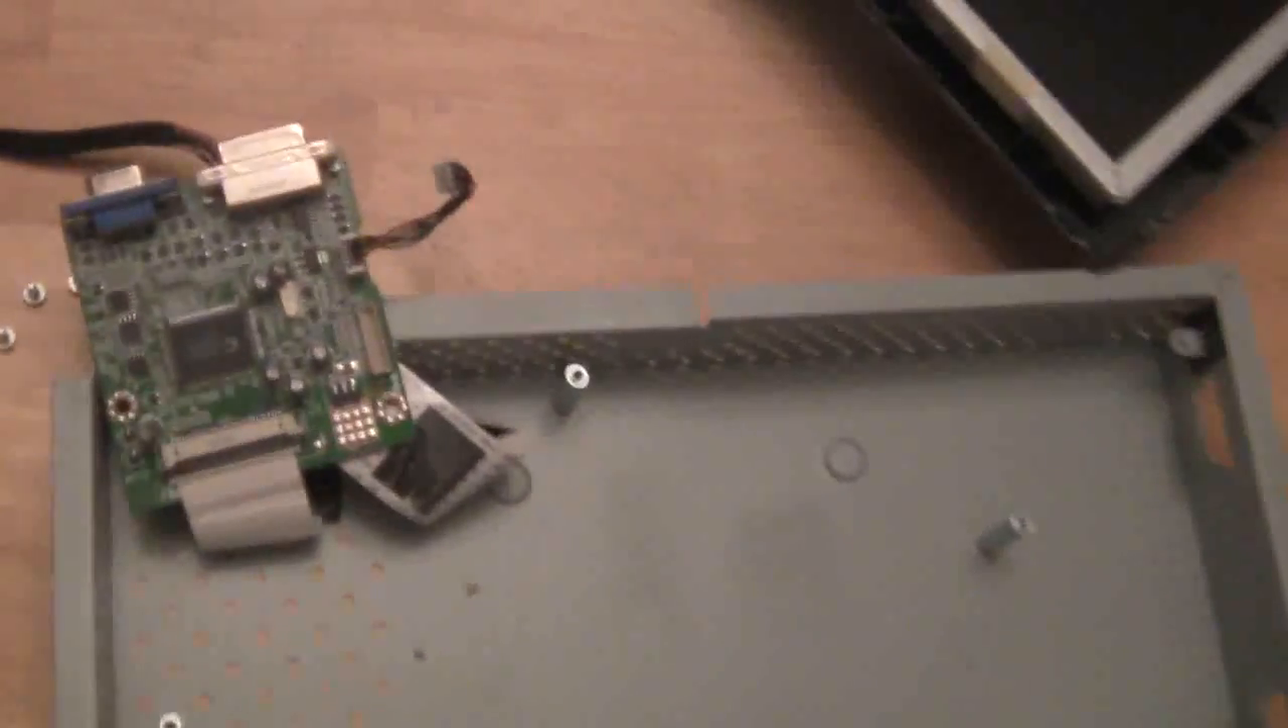All right so I've got that board out and given a good close looking at and these these capacitors all look really good.